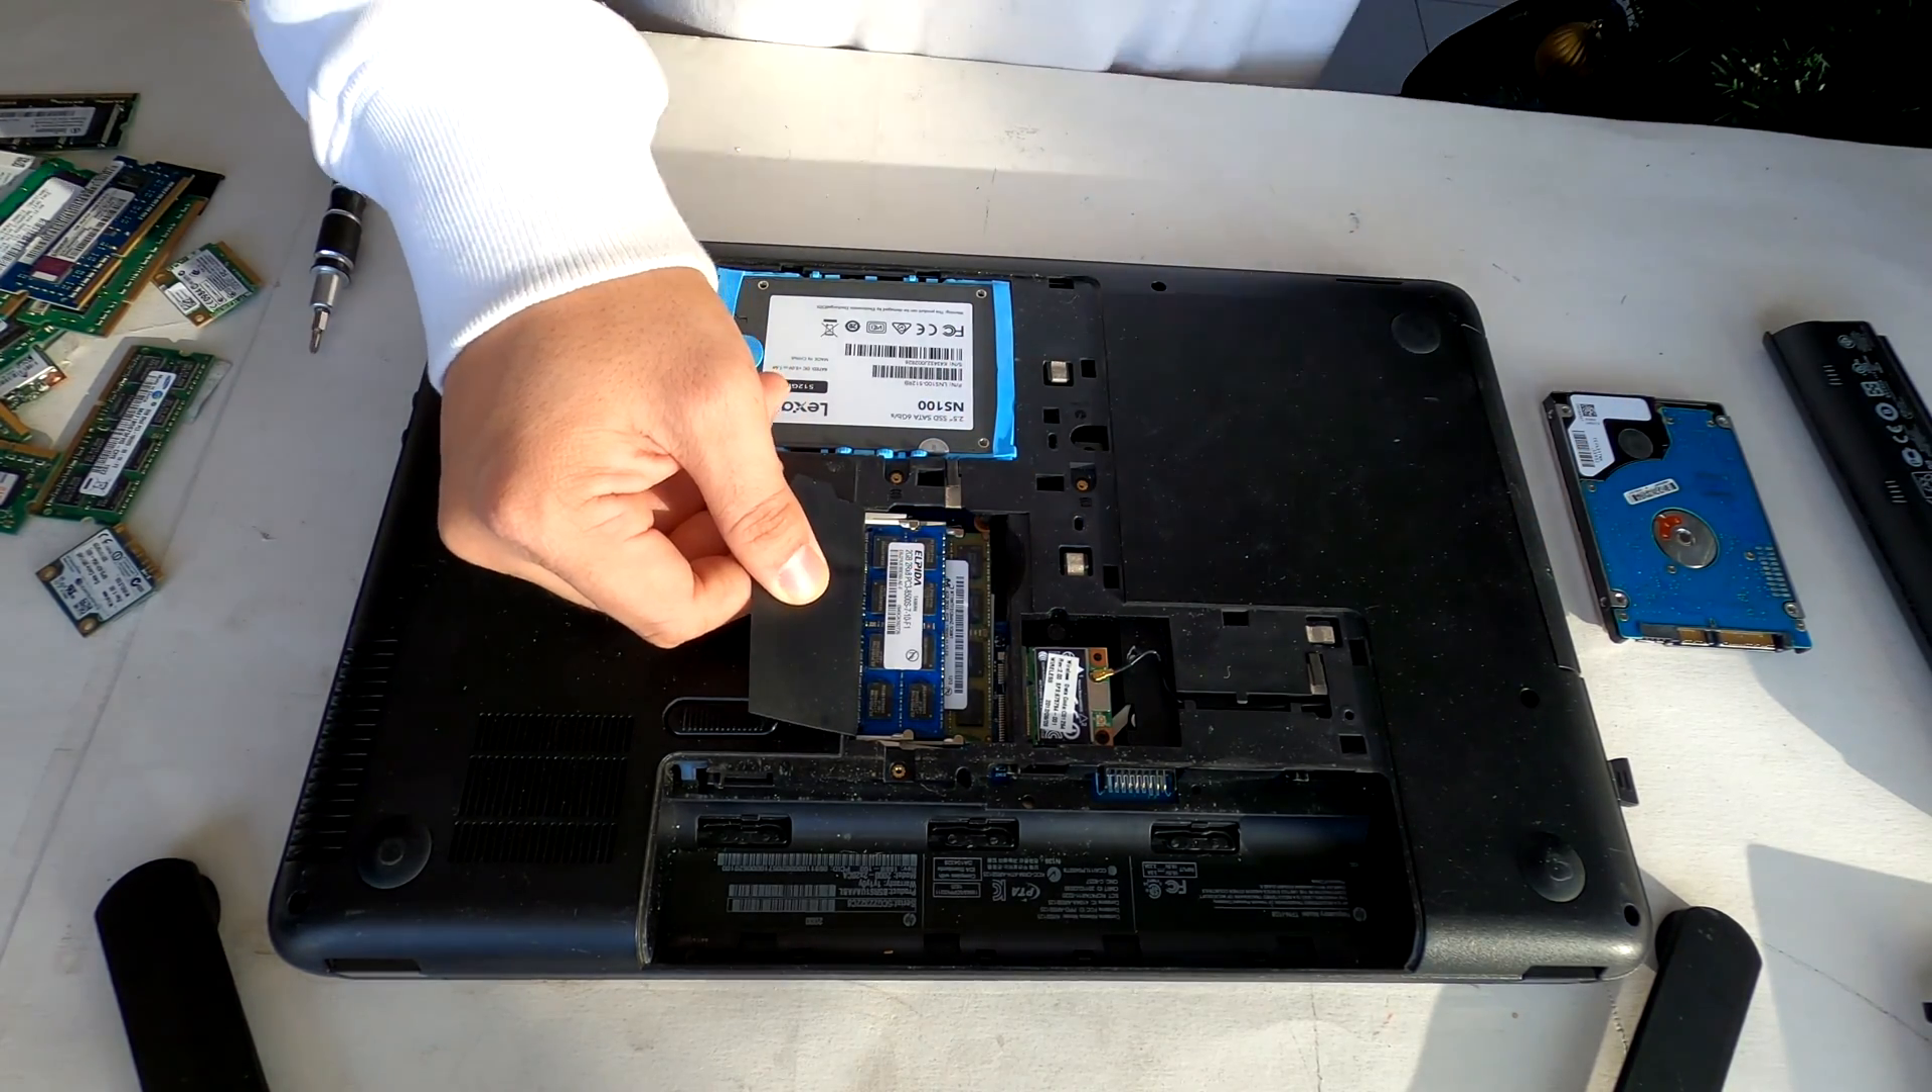Now we have replaced the existing drive to a solid state drive.